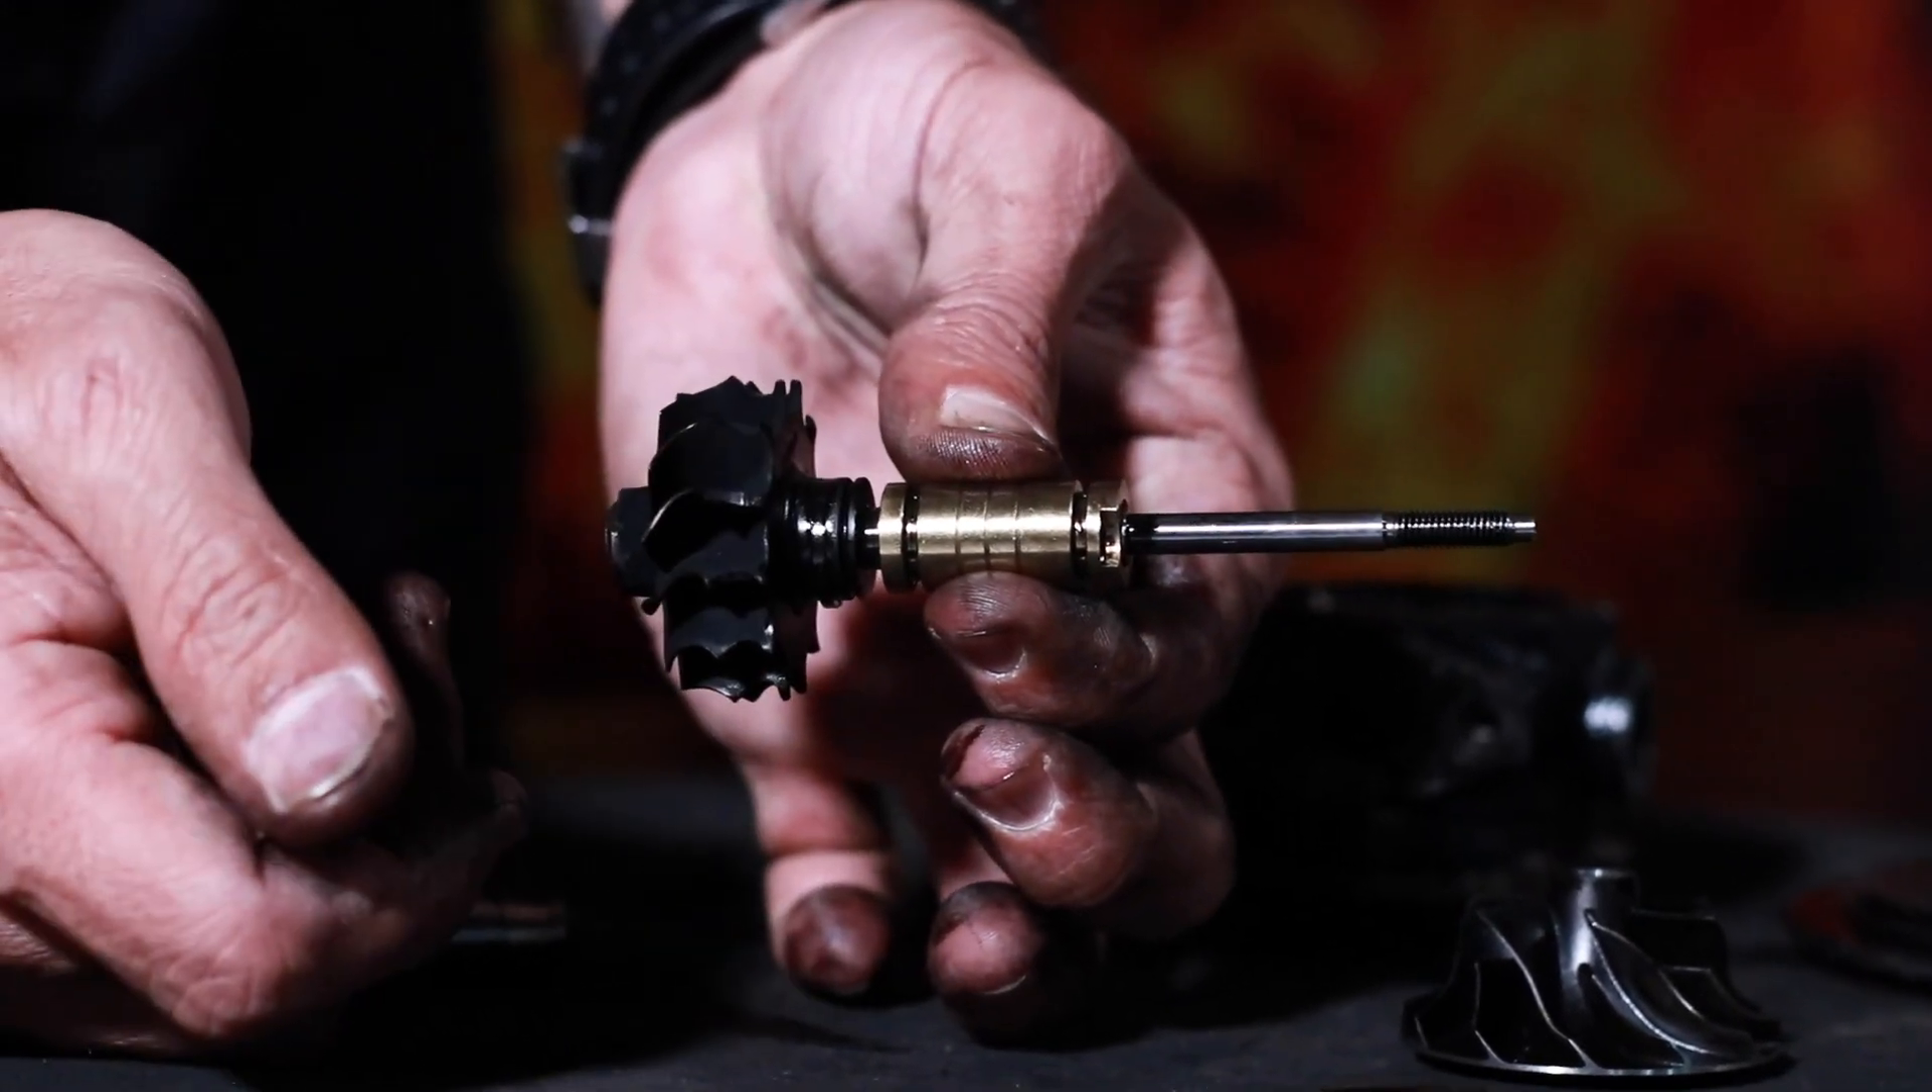The bearing comes out and fits onto the shaft like that. The bearing is held in place.